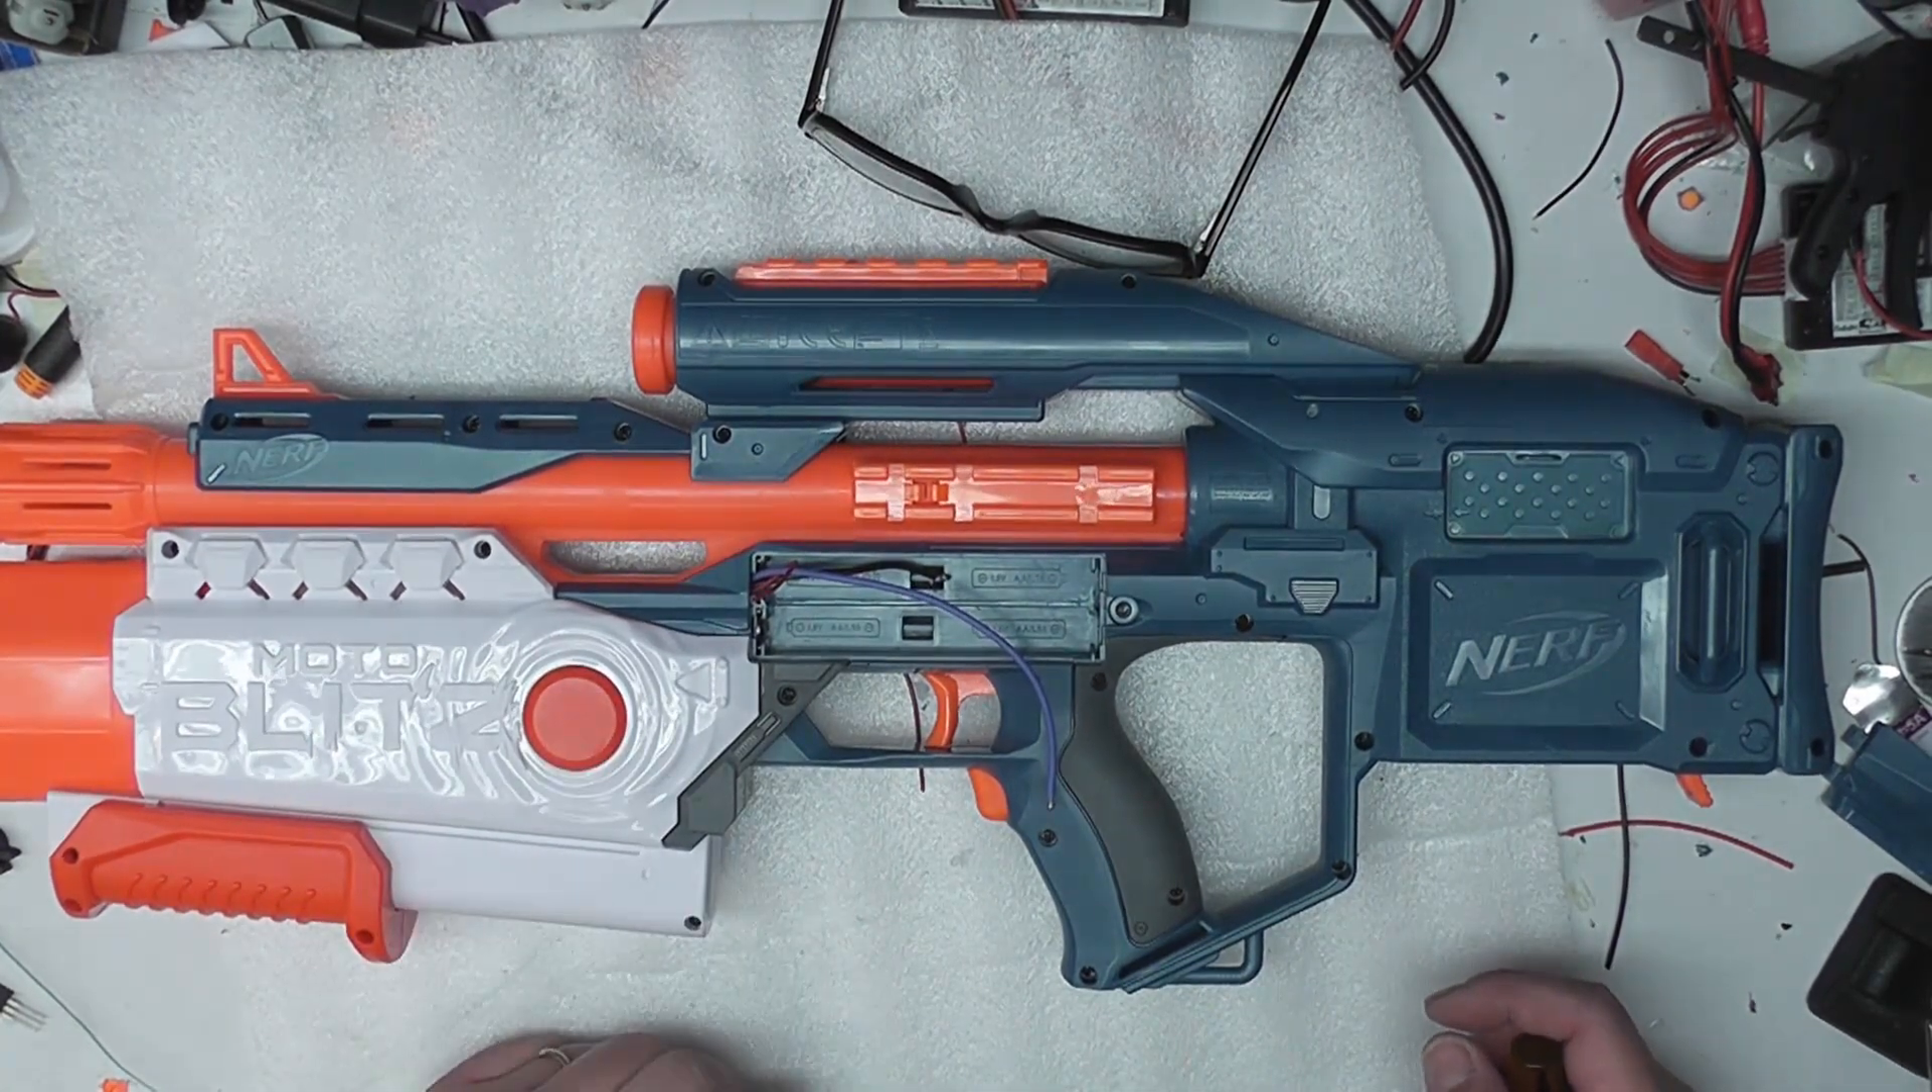So, Blaster ist wieder zusammengeschraubt. Ja, Kabel sind durchgeführt.